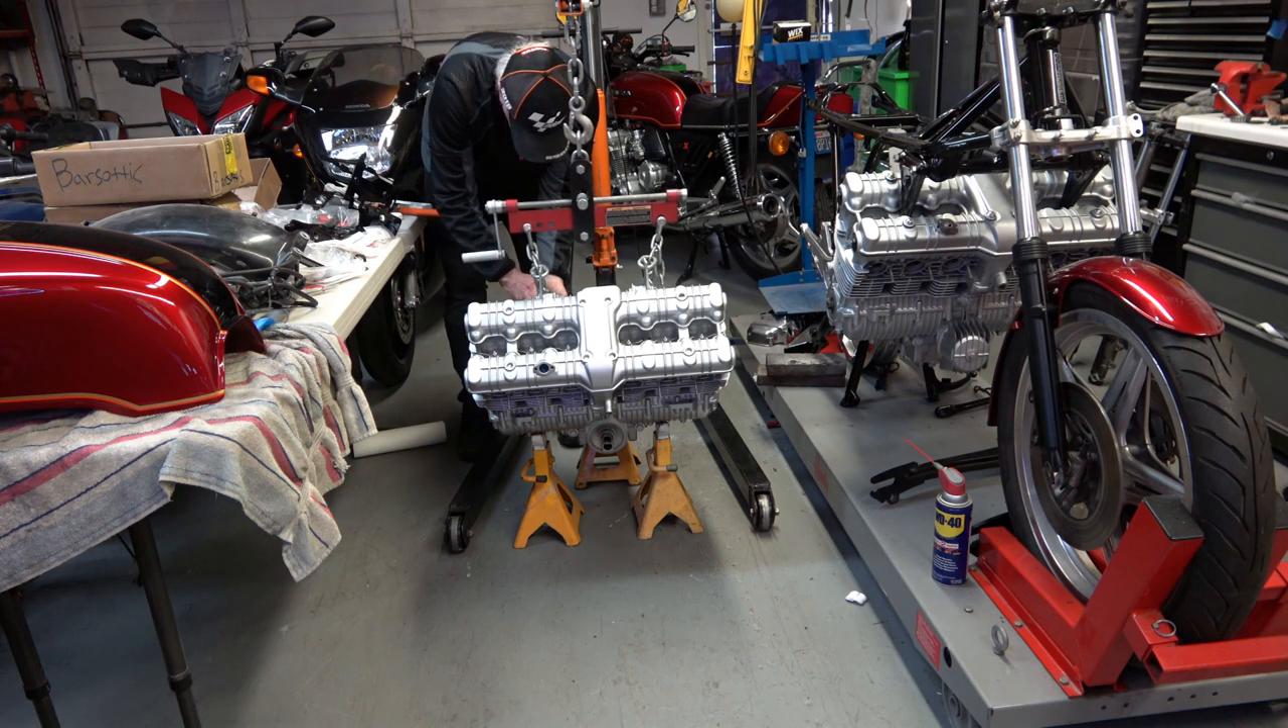And then and then here I've added the third jack stand underneath and I'm disconnecting the engine hoist now.